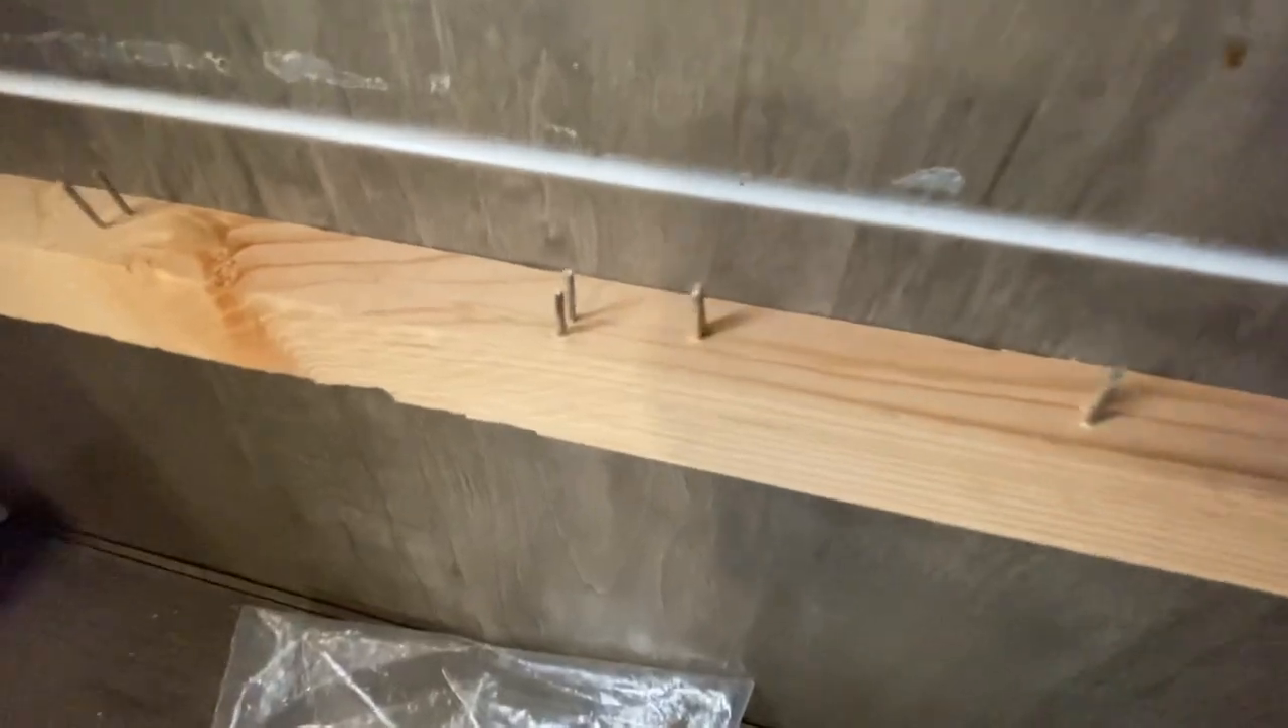Um it's kind of weird there's tons of staples from the bottom up so I'm gonna have to get rid of those for the new countertop.